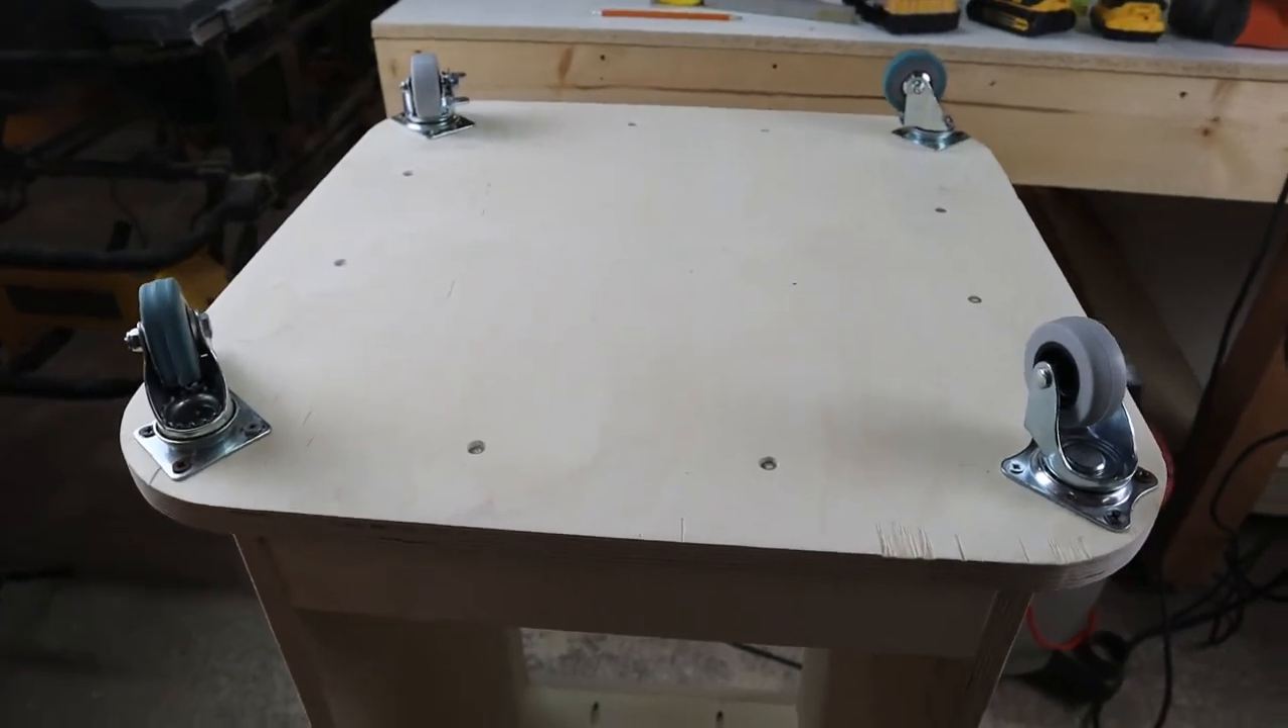The bottom is attached and most of the work is done.